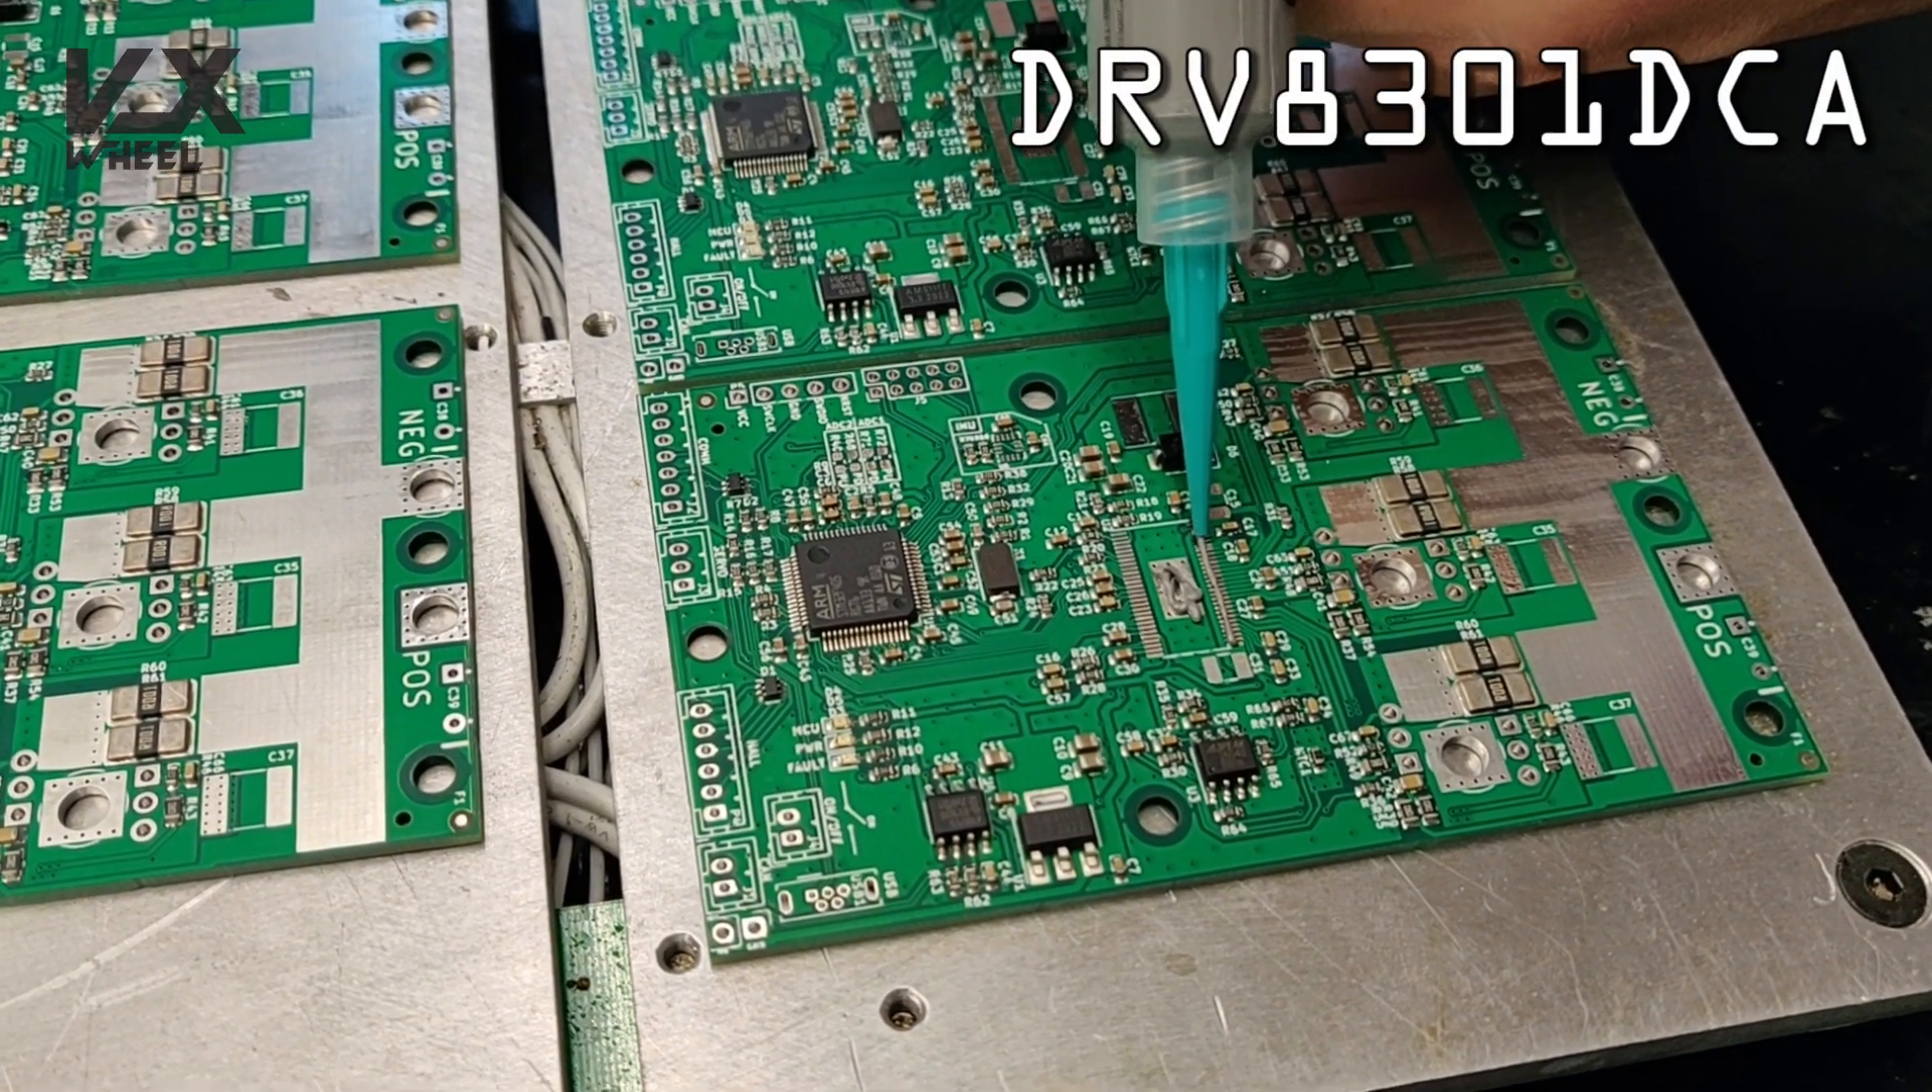Not all components are installed, but most of the small ones are.